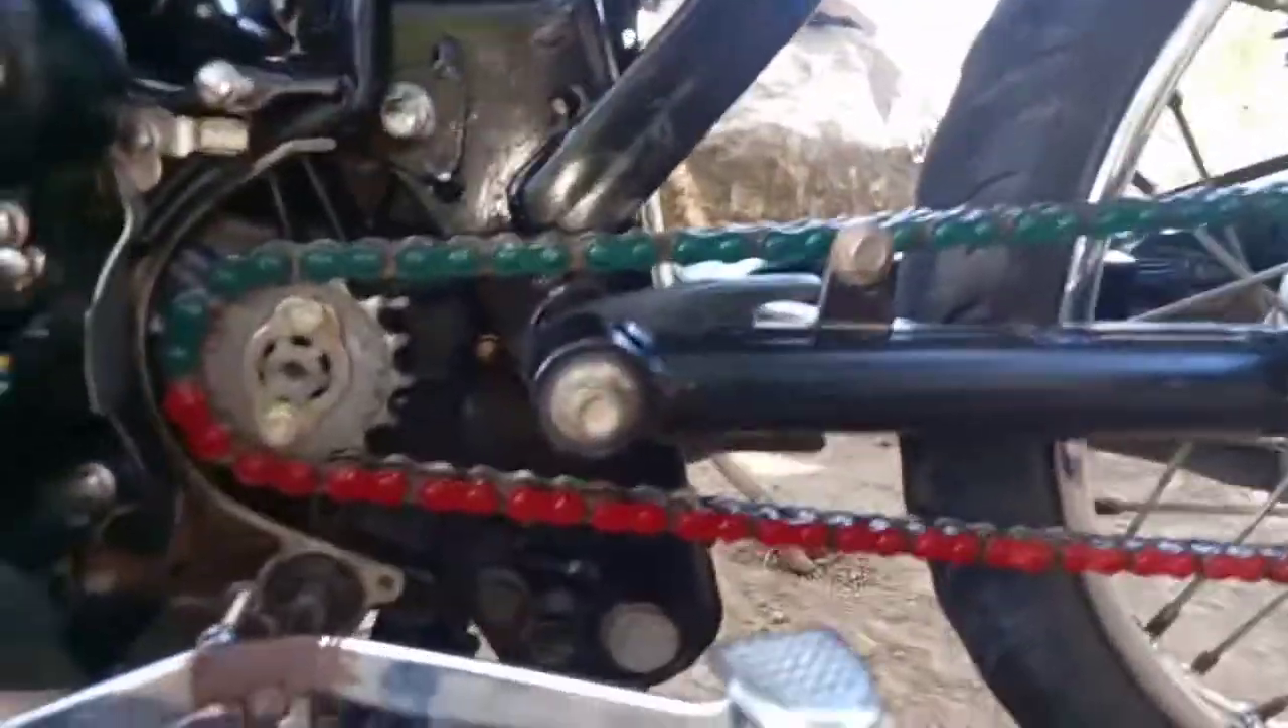Nakabit ko na yung ating Color chain Ayan Half green Half red.